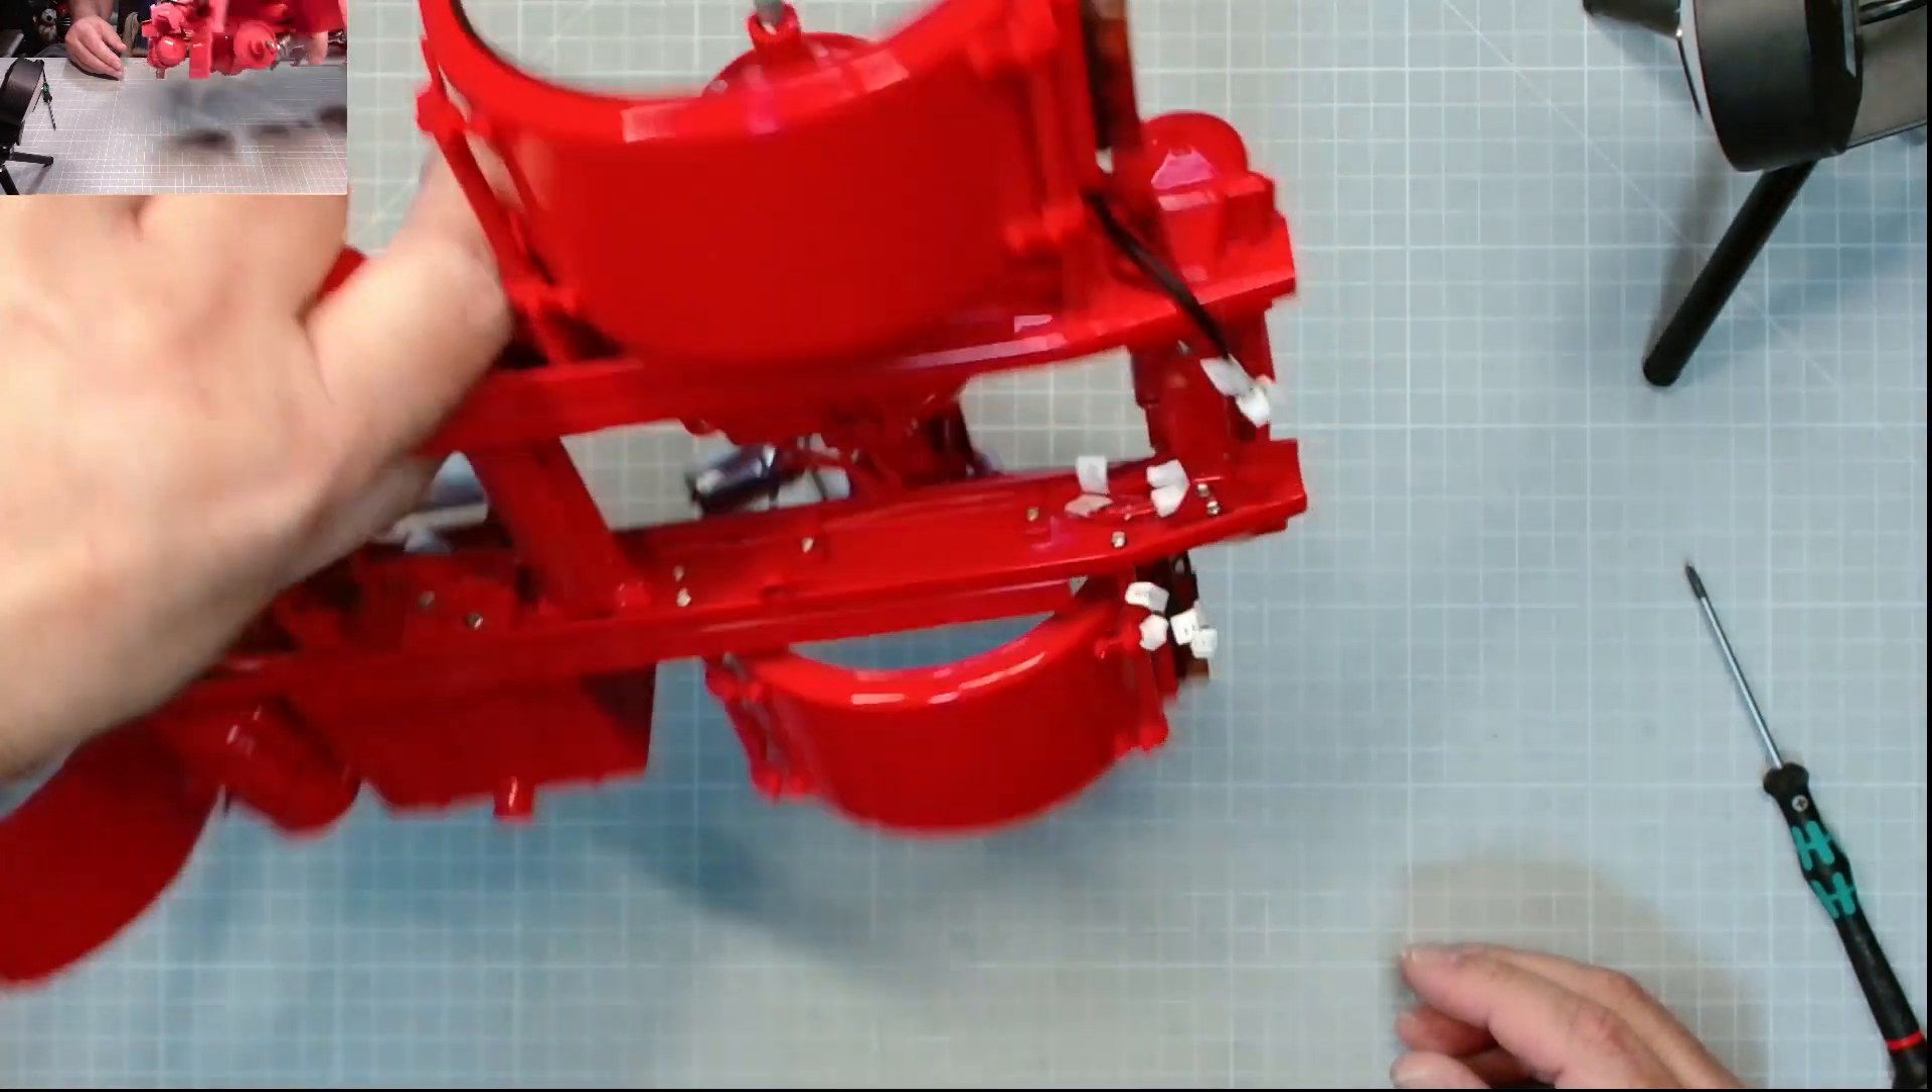There we go that's both mudguards now in place.